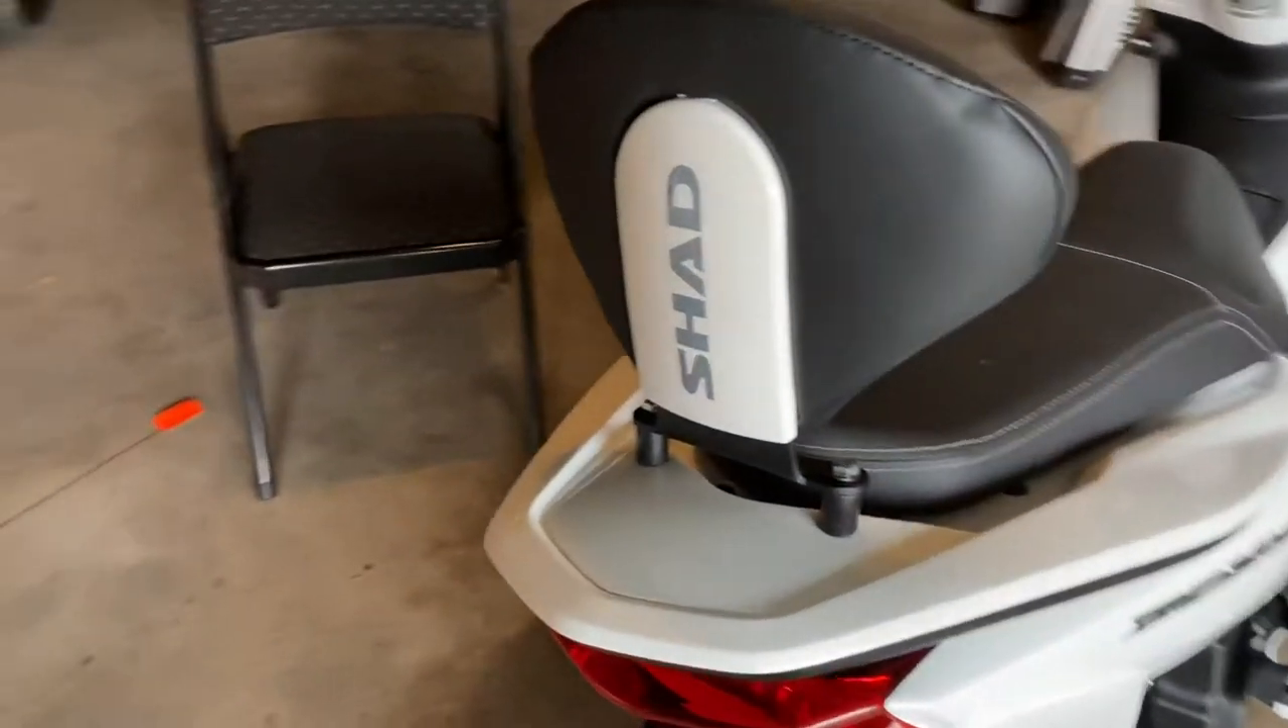Here it is the final product the backrest is on the Honda PCX 150.